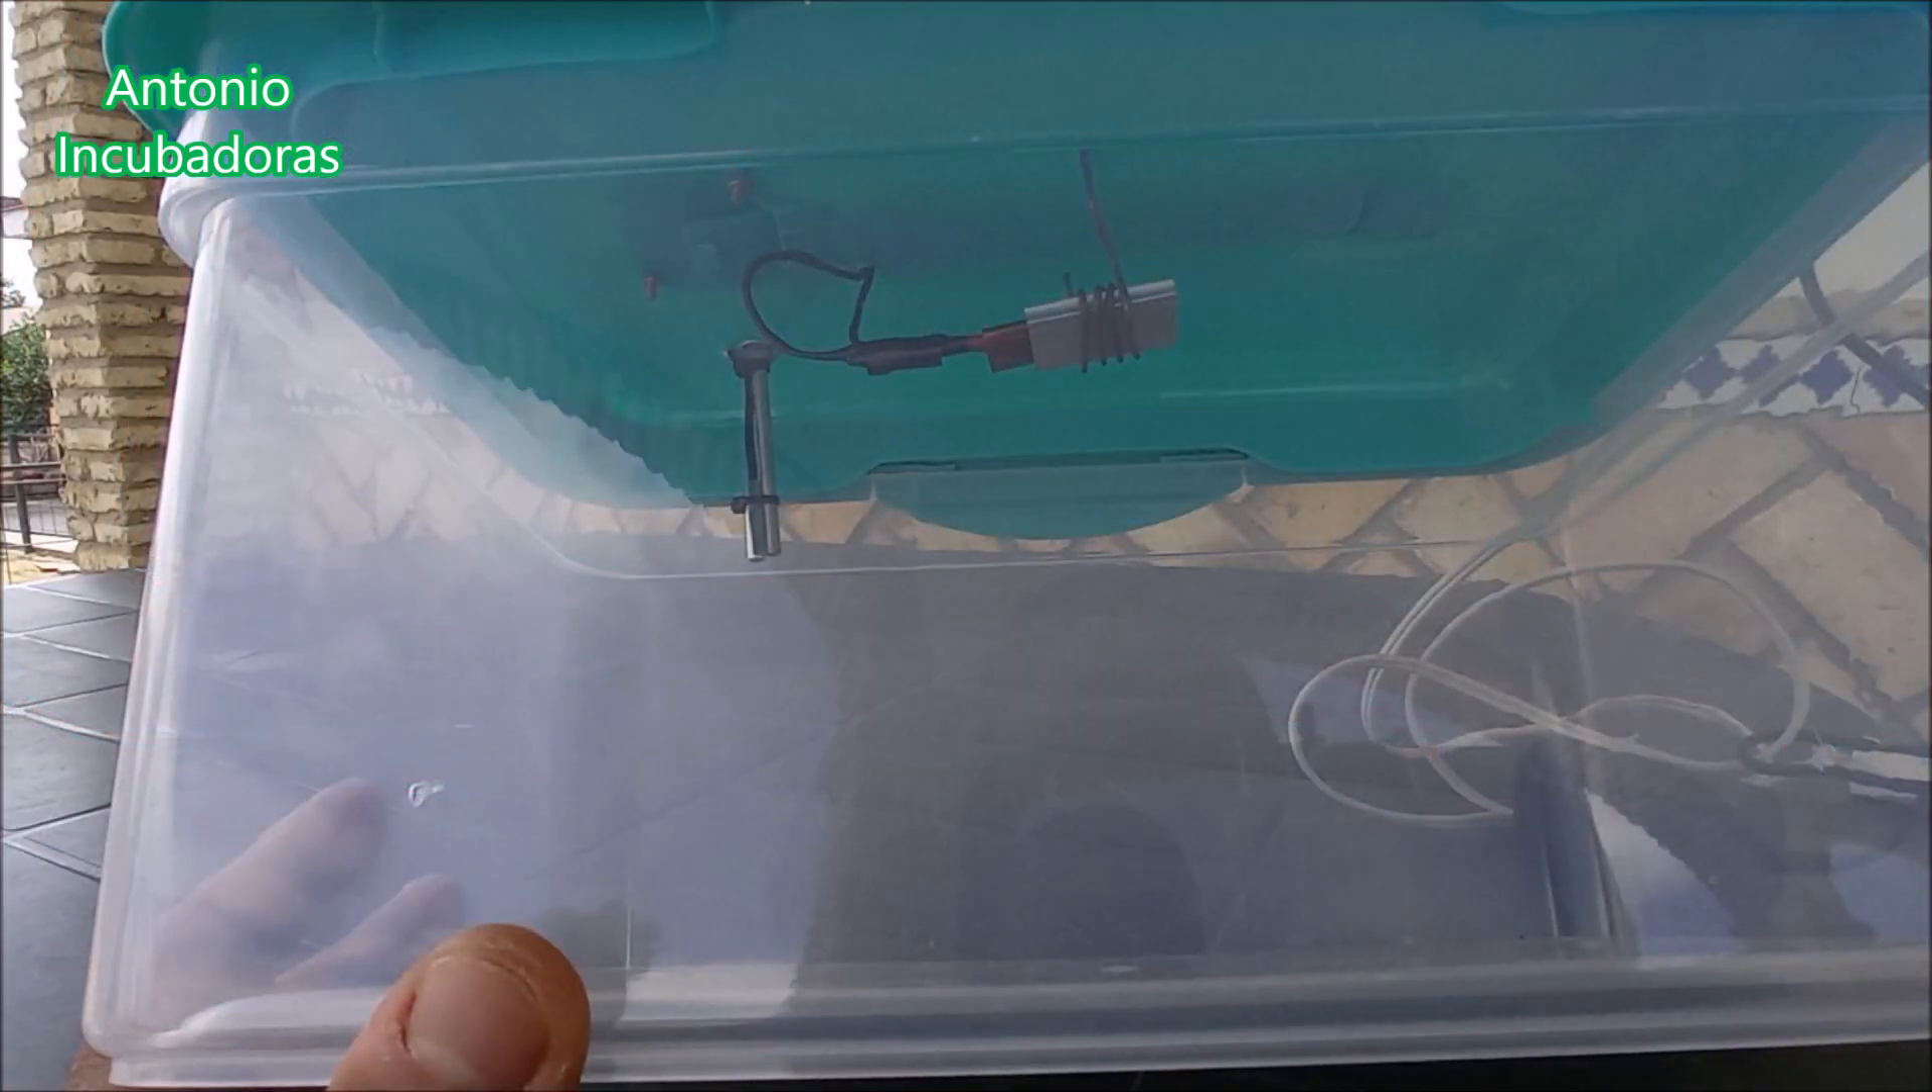Ahora veis así queda la caja cerrada.